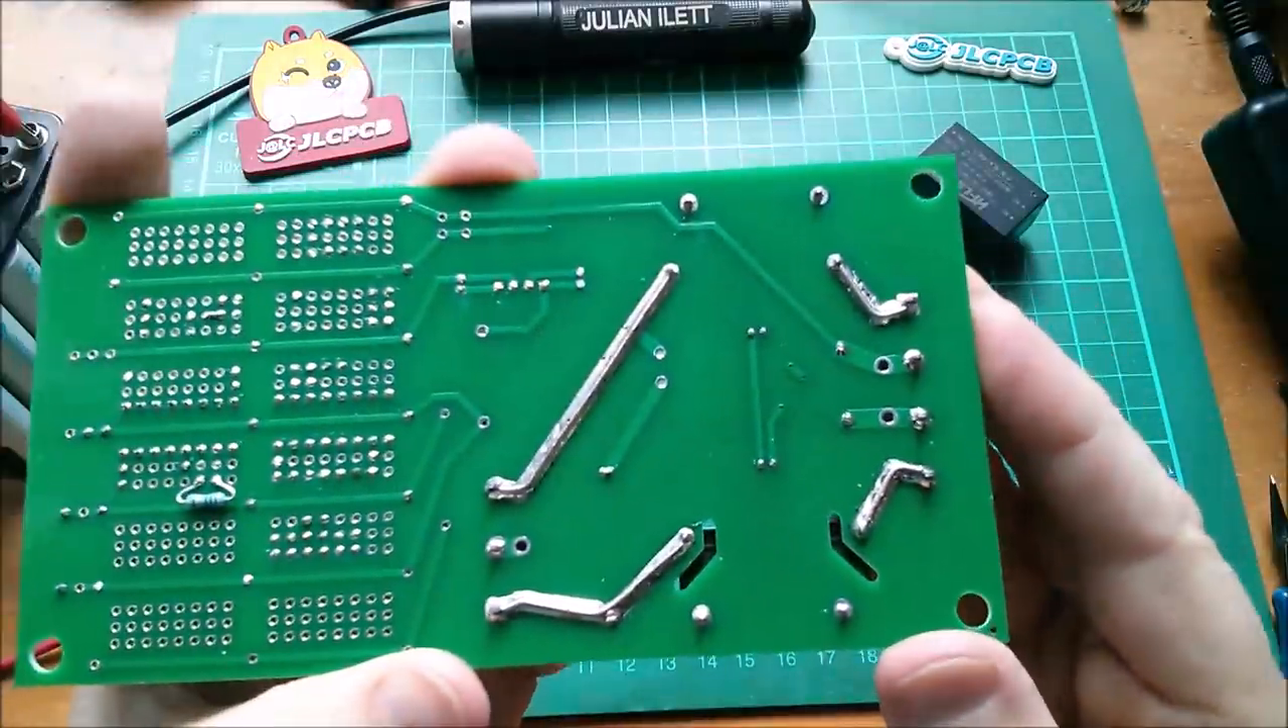Here are my high current tracks i've soldered uh the thick tin copper wire onto these uh traces.